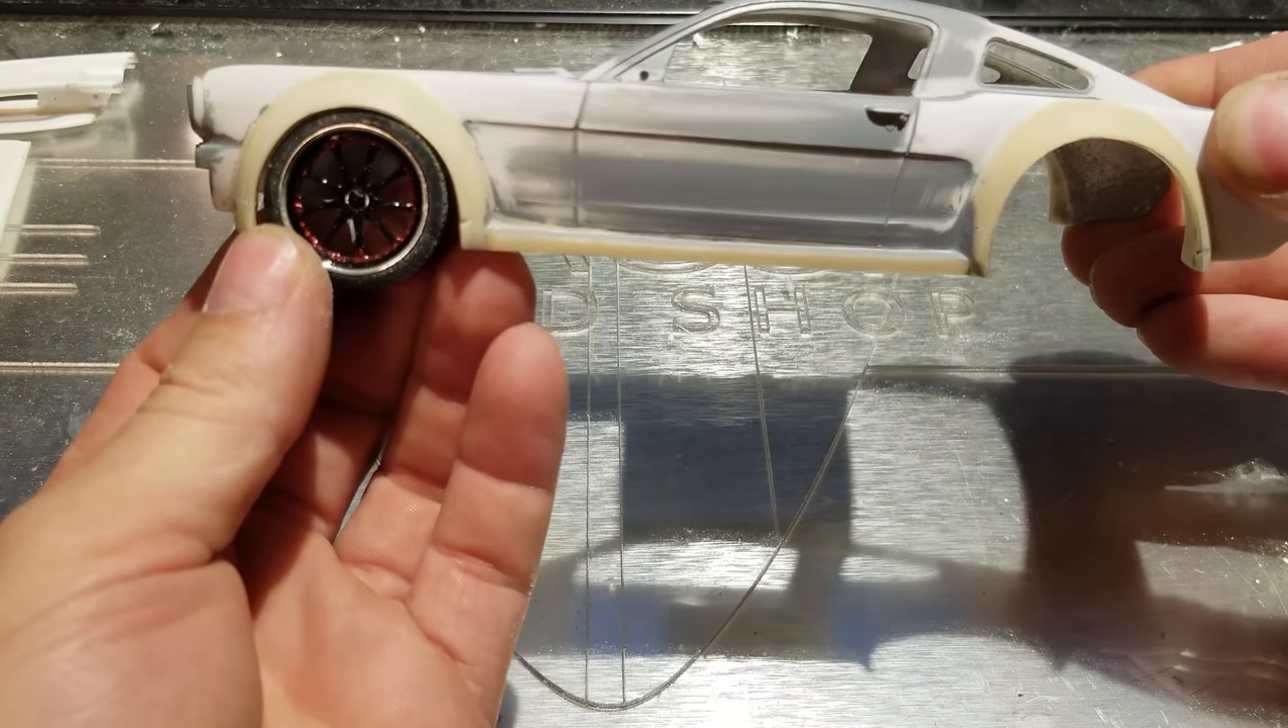Um now the tires fit nice and beautiful in there same with the rears.